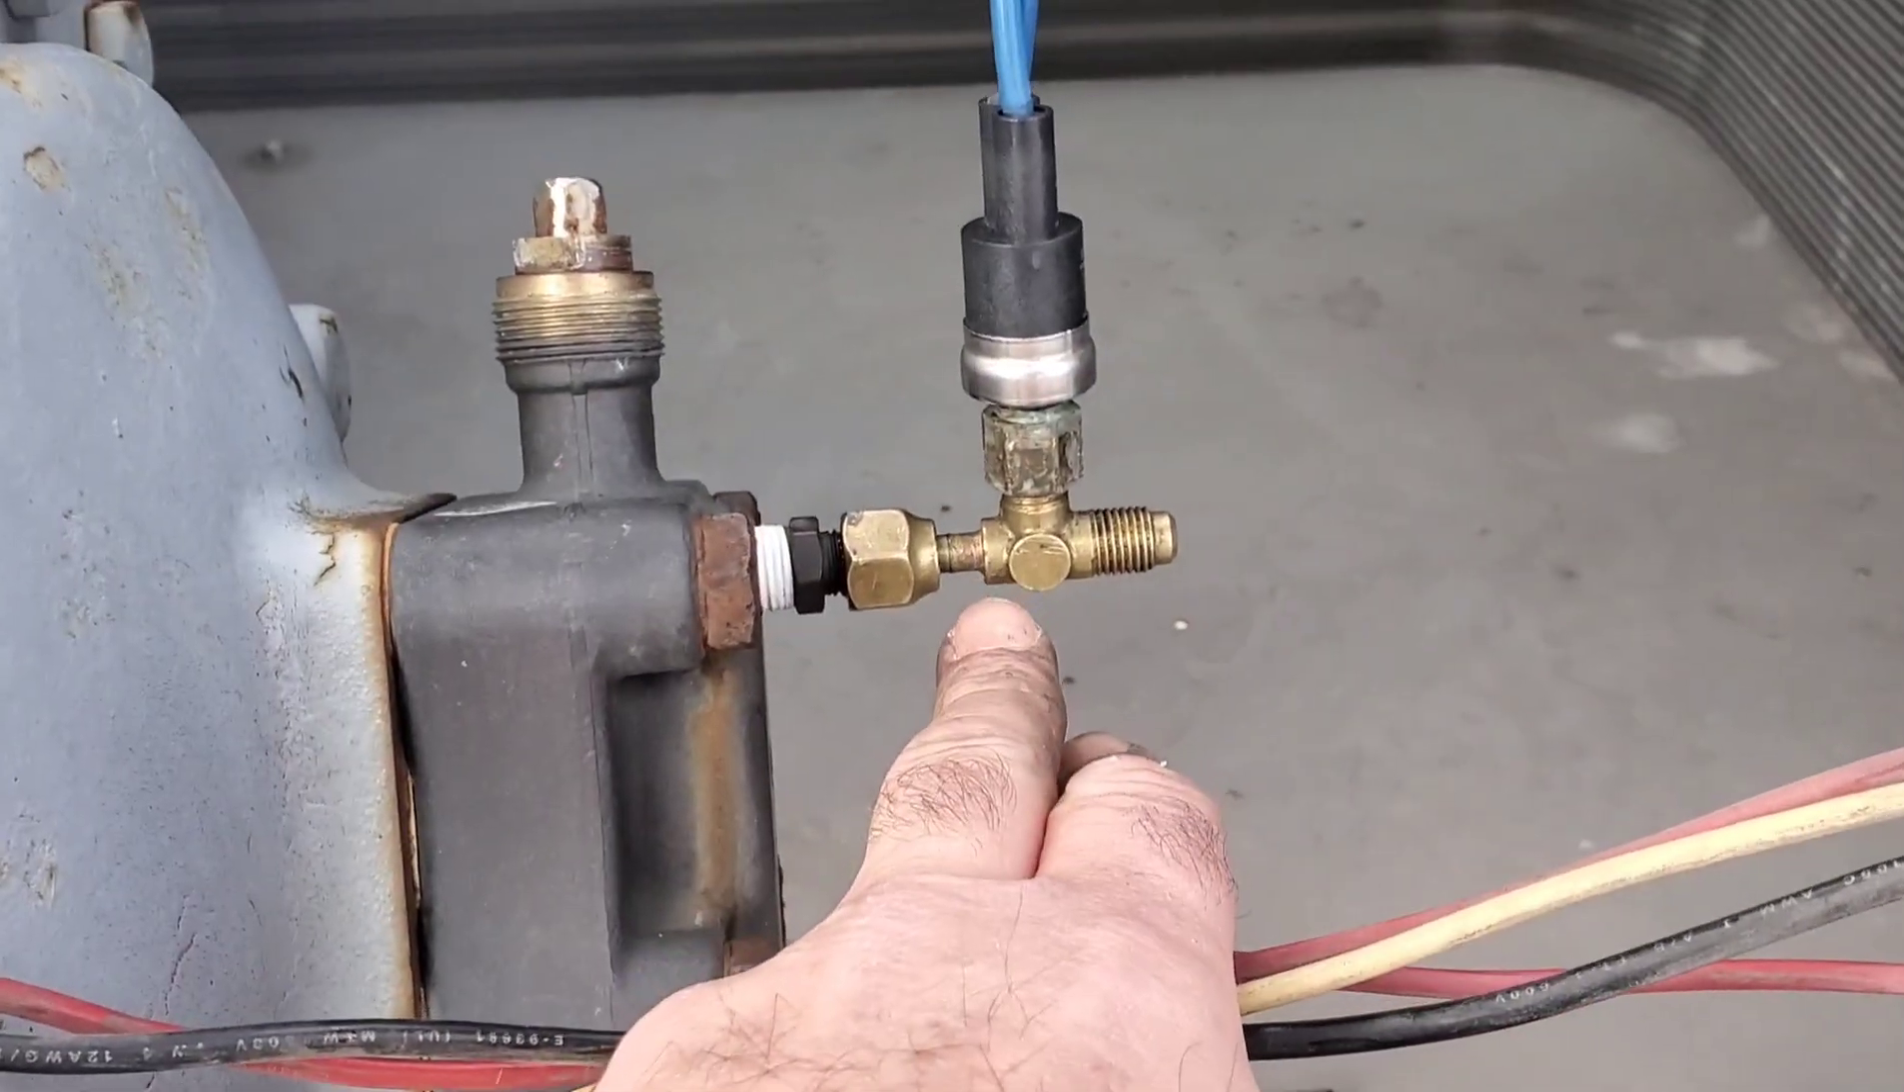So for now what we've done with this low pressure switch is we have added a swivel T right here and added the switch here.